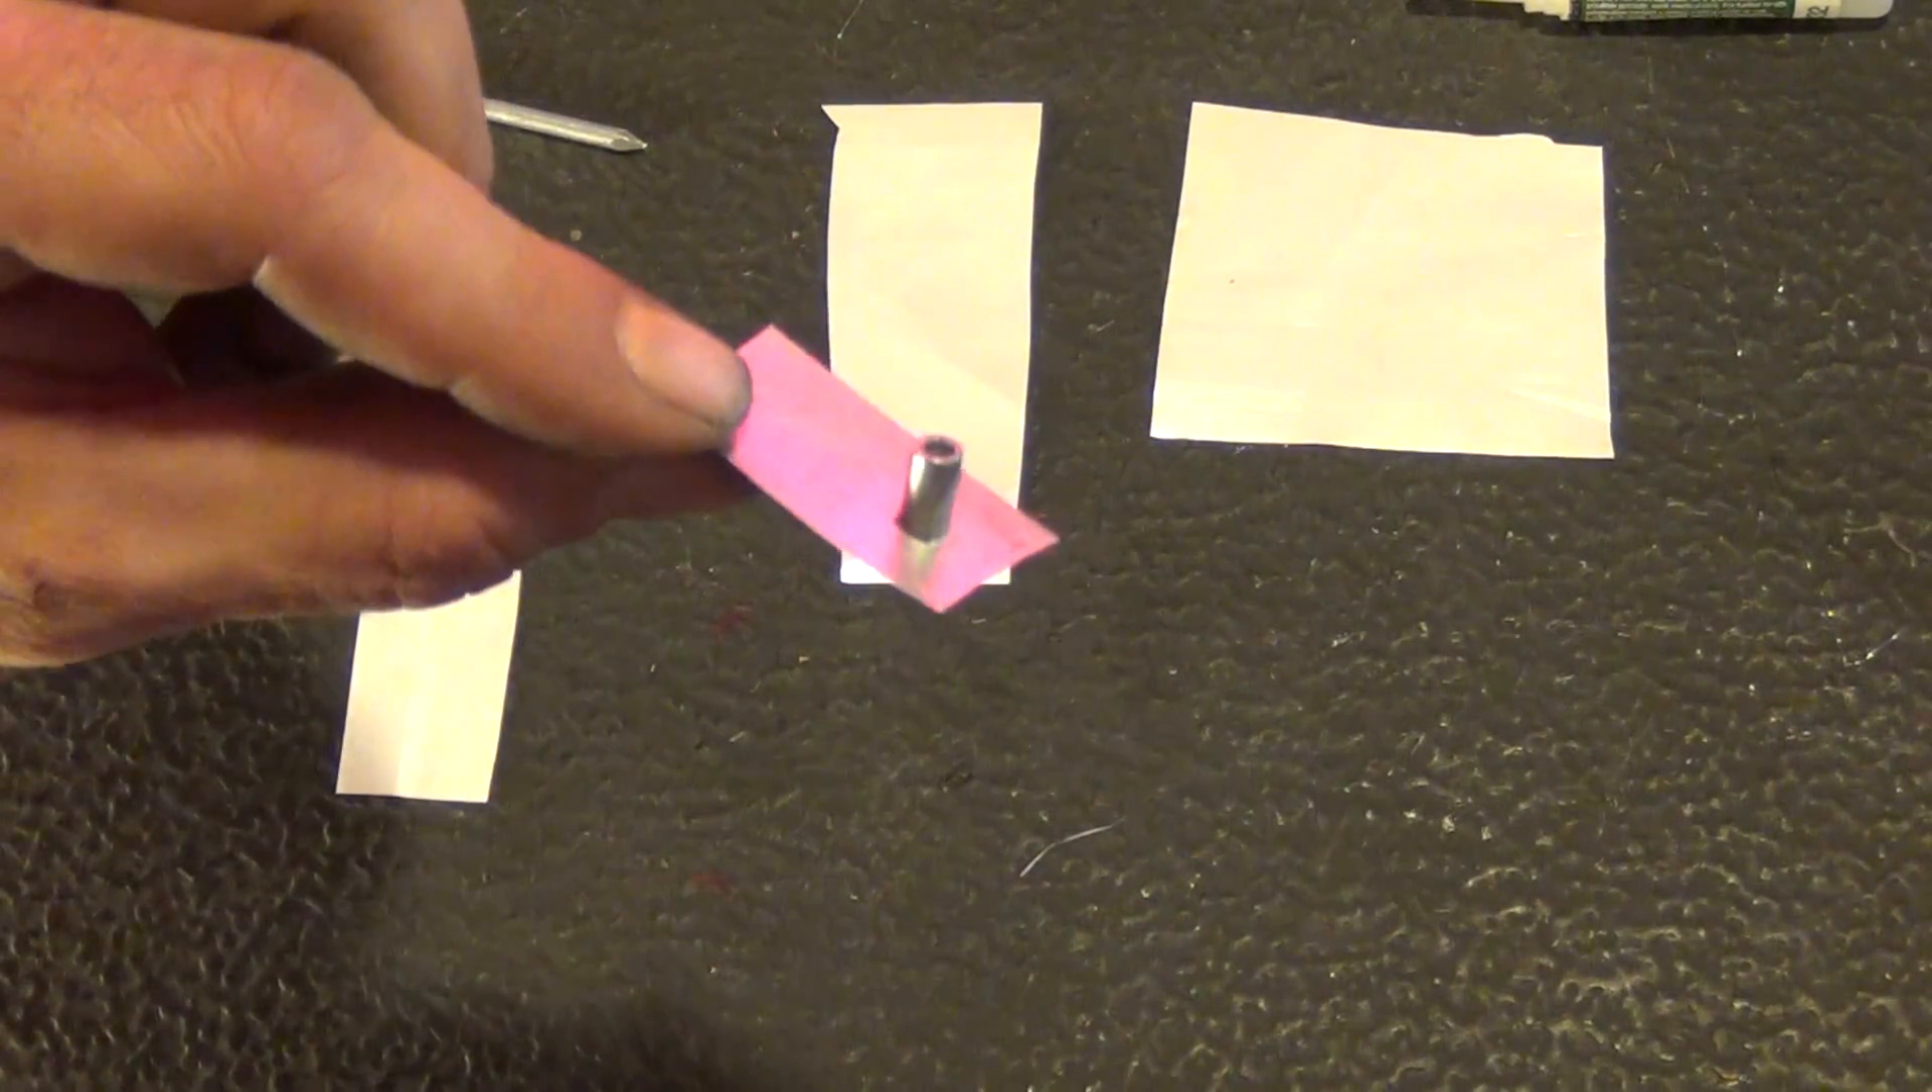So you got the rivet pushed through the aluminum flashing.